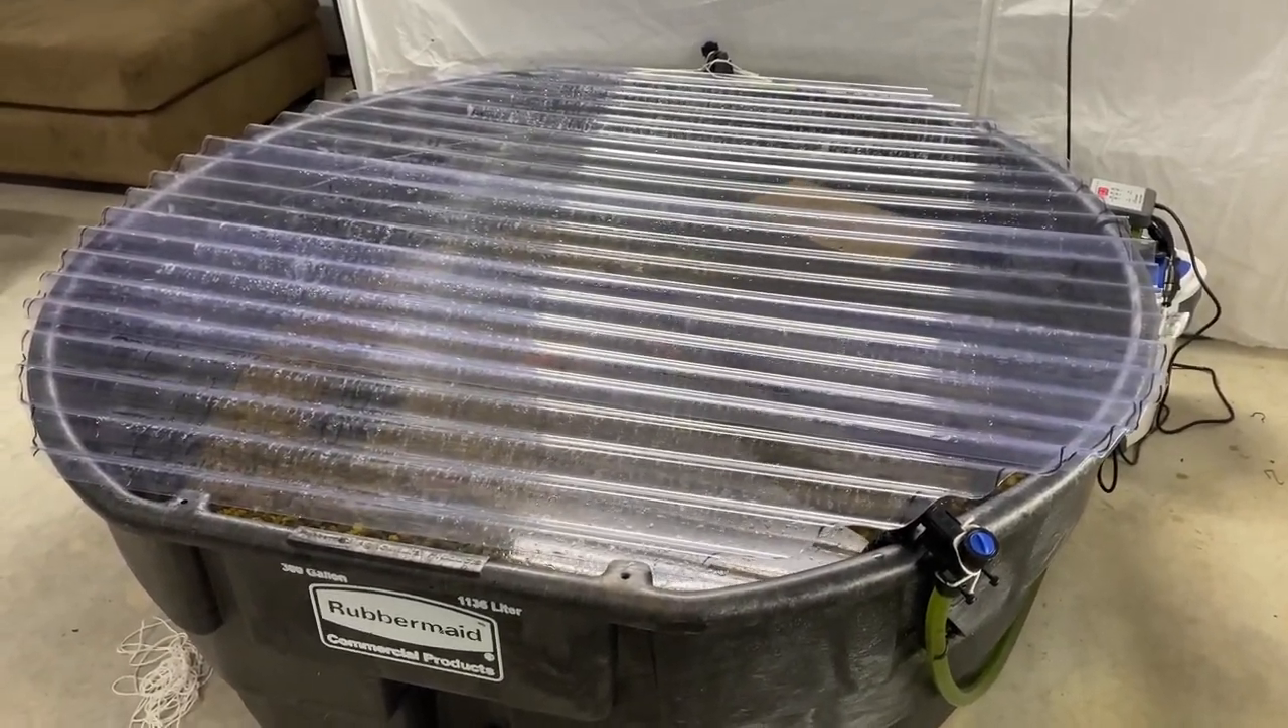We now have a lid on our 300 gallon uh indoor koi pond.